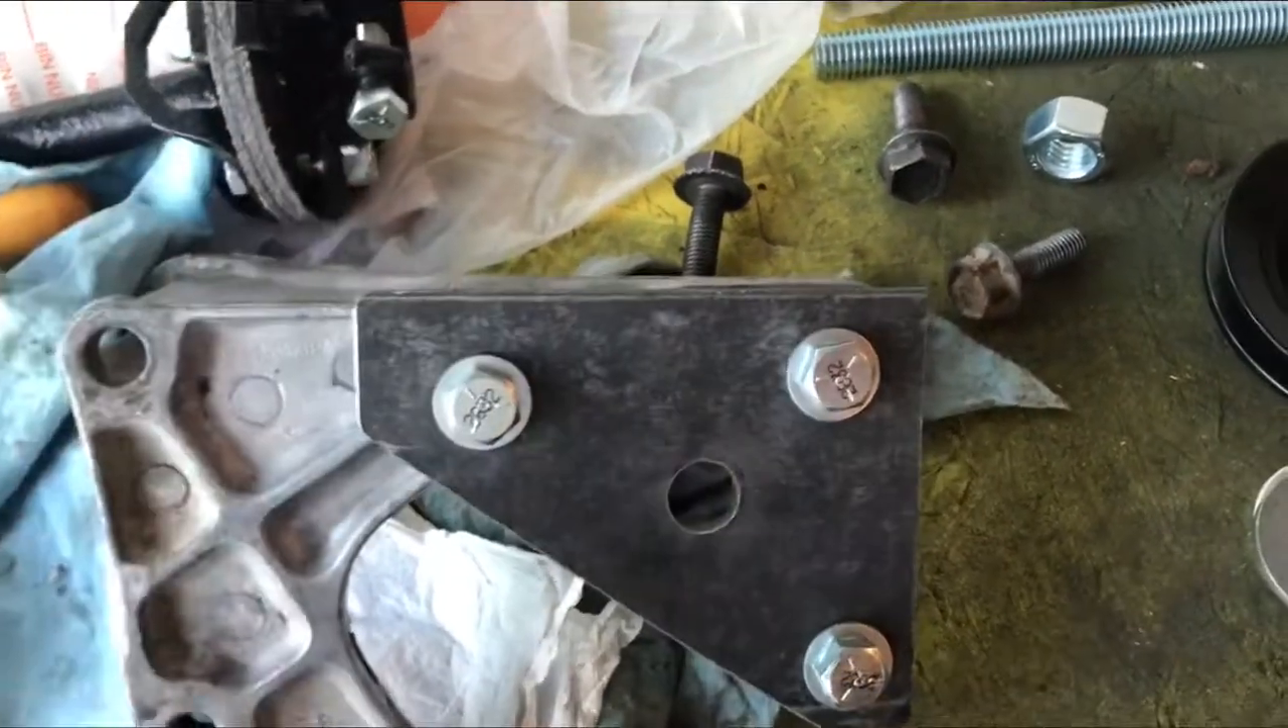My new fabricated bracket is sitting here on the power steering the old power steering pump bracket and it's all it all lines up well now.